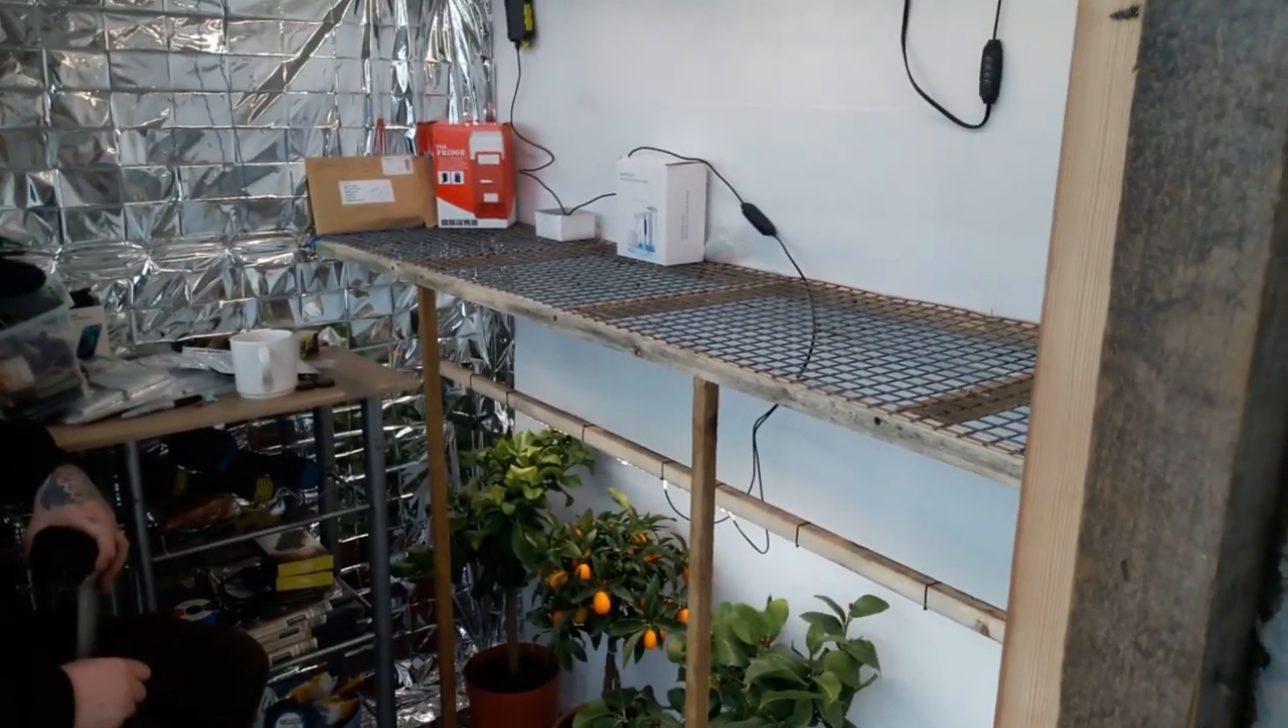But as you can probably see now, we've got all of this wall foiled.